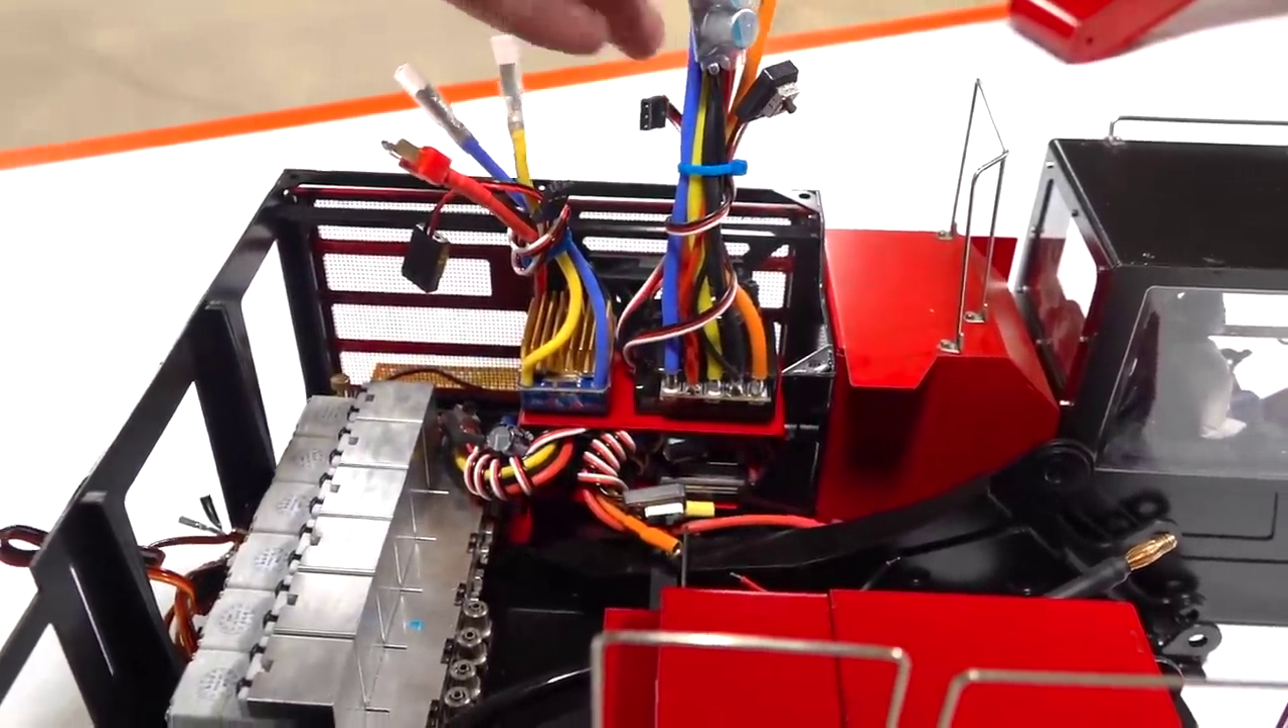All I did was place the ESCs or the electronic speed controls on their shelf.